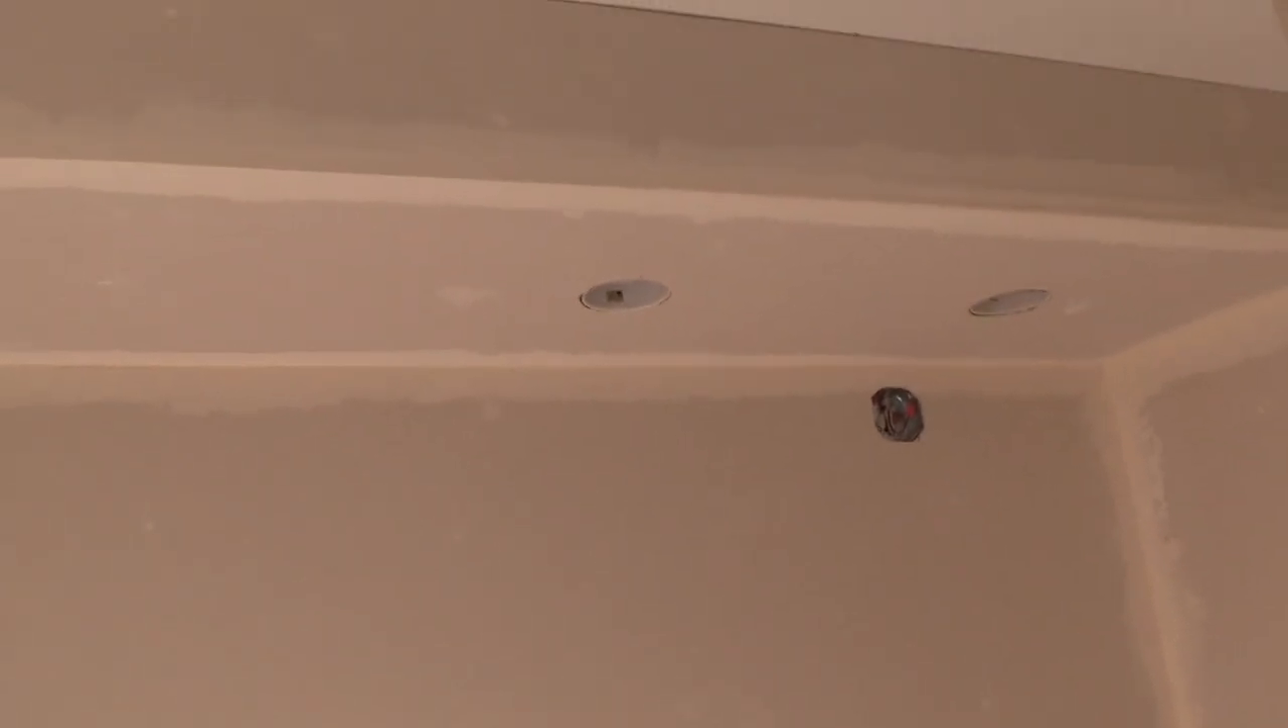So the bathroom's got most of the sheetrock in it.